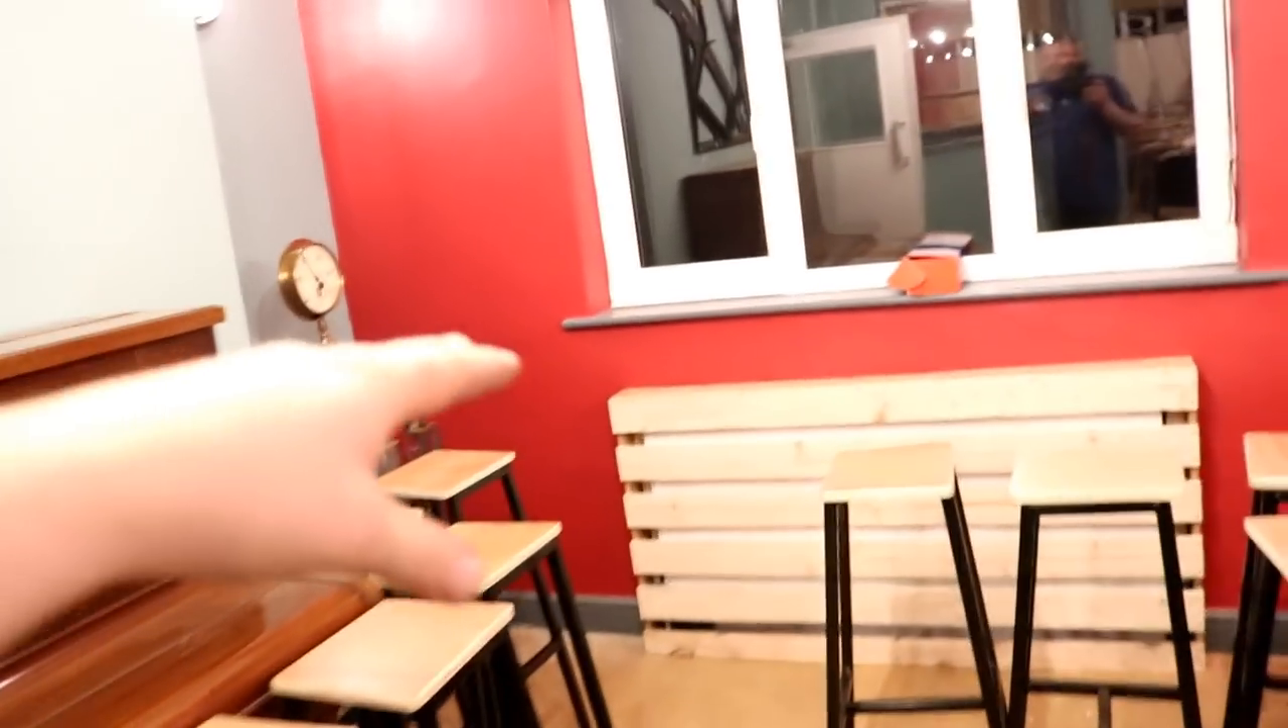We got the radiator covers fixed on here as well.